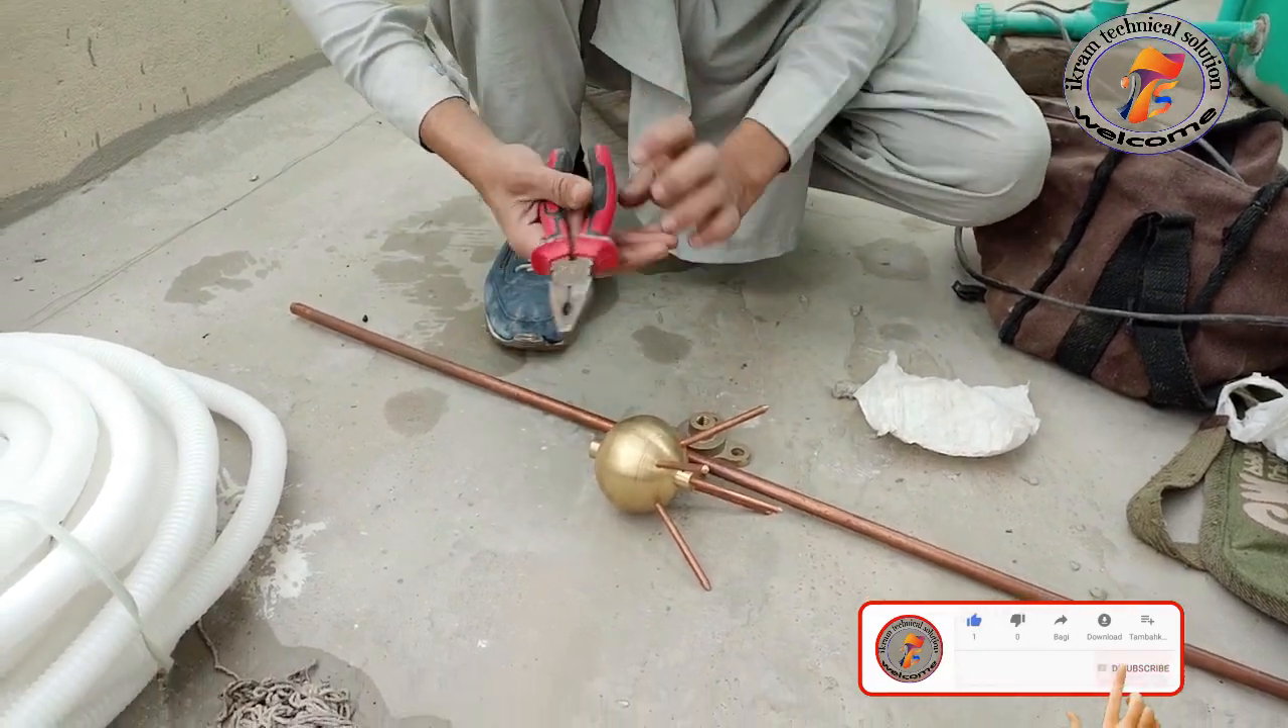سپائکس کو اس بول میں اس طرح لگانے ہیں تو یہ آپ دیکھ سکتے ہیں یہ لگ گئے ہیں۔